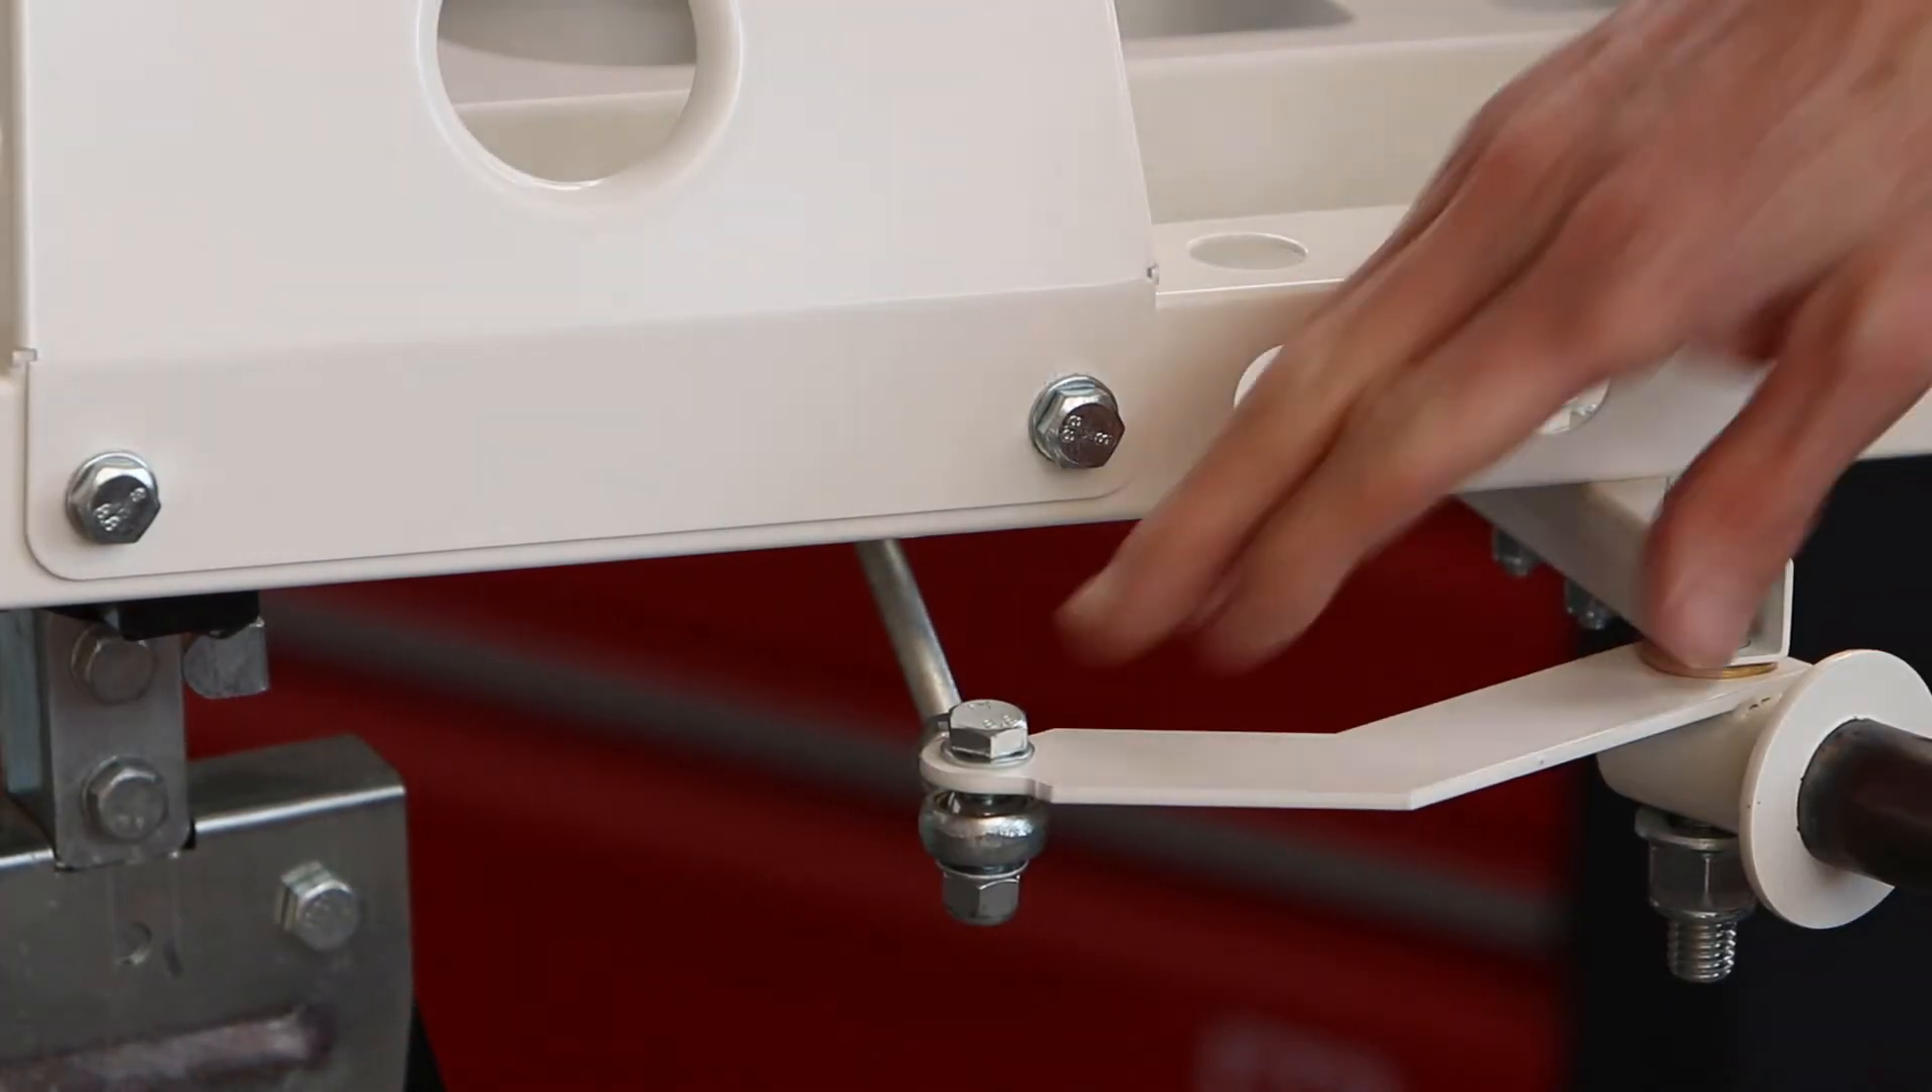So I've attached the steering arm to the other side.